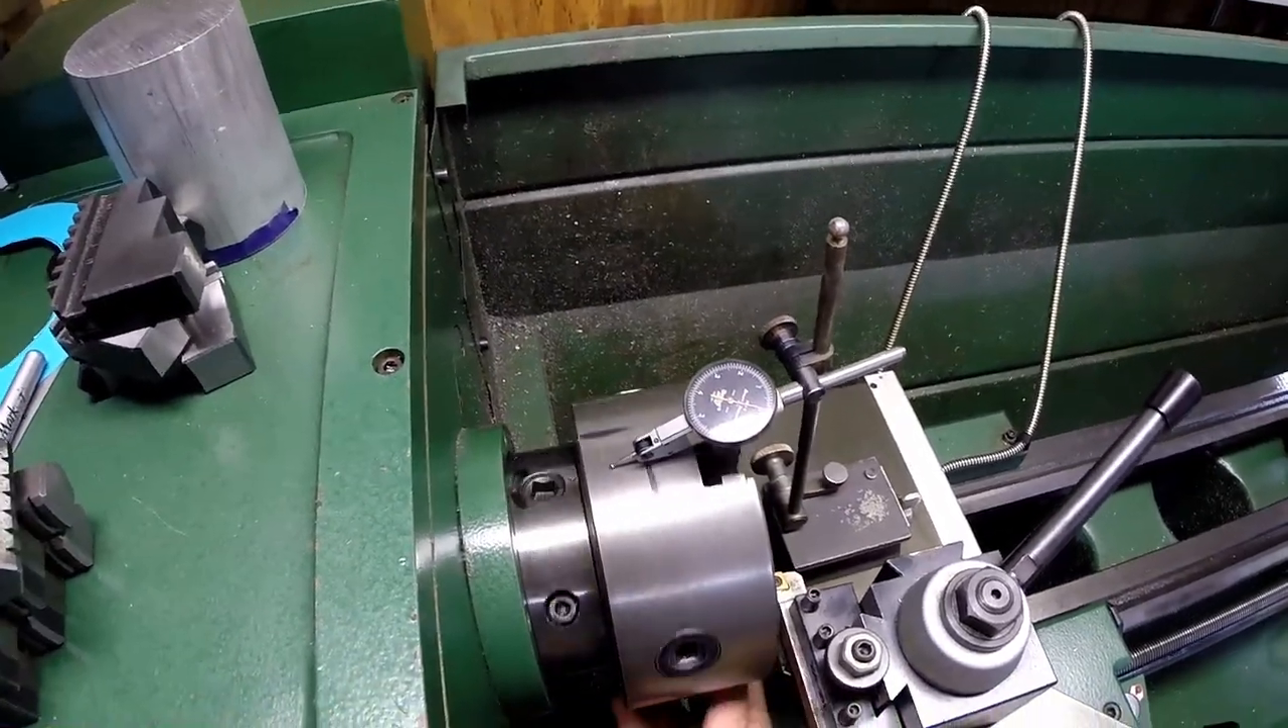So with the chuck back on, I've got the indicator mounted again, and I've zeroed it.